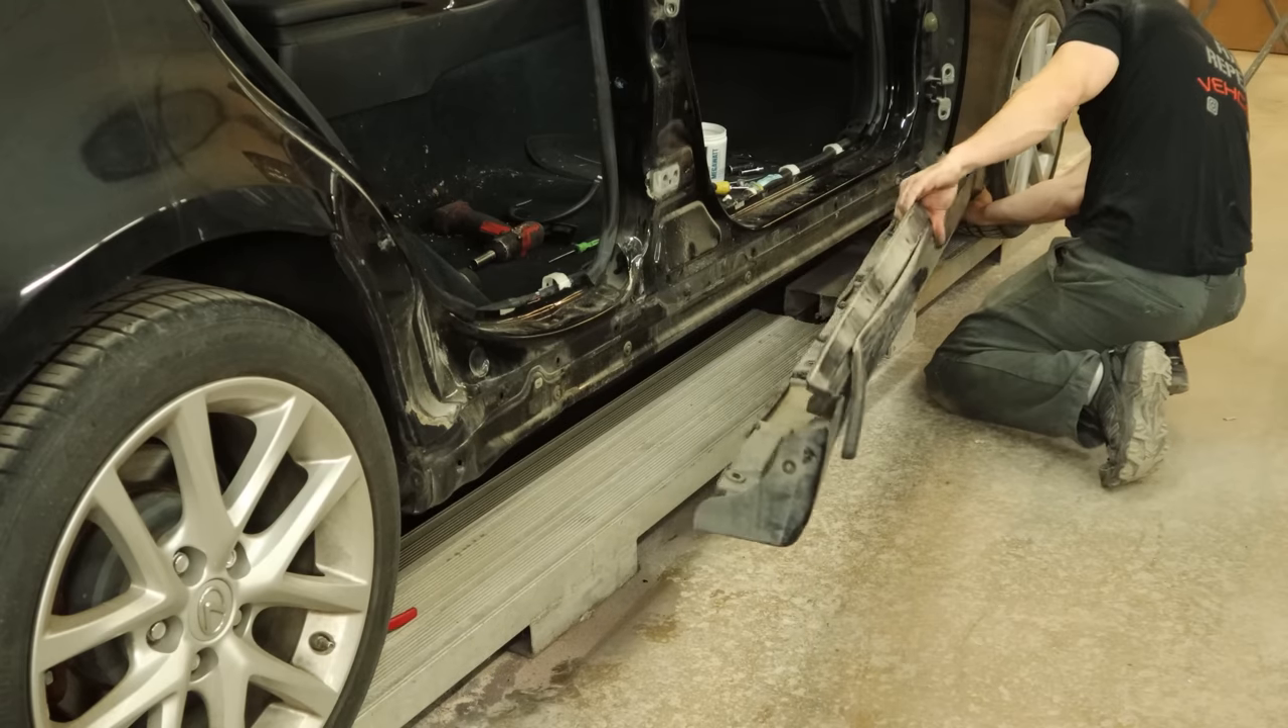And our rocker molding is off.